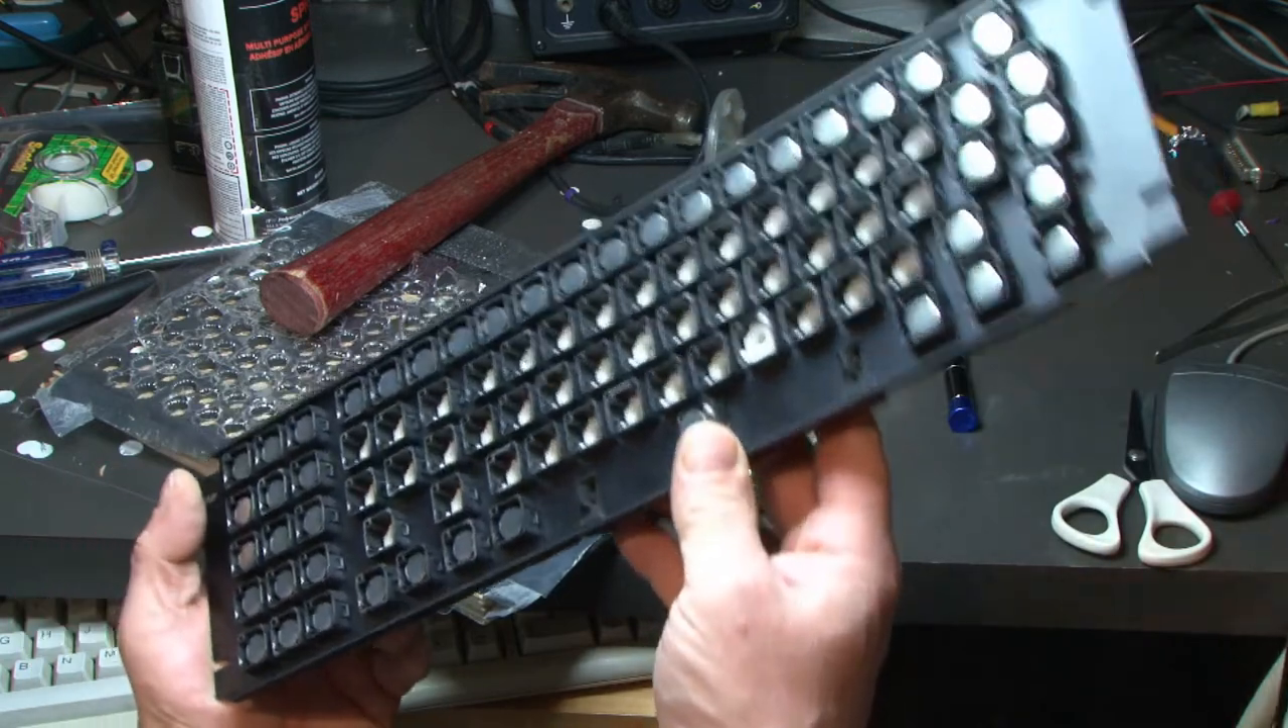So, I got half the discs put in. I'm going to go stick the other half in.